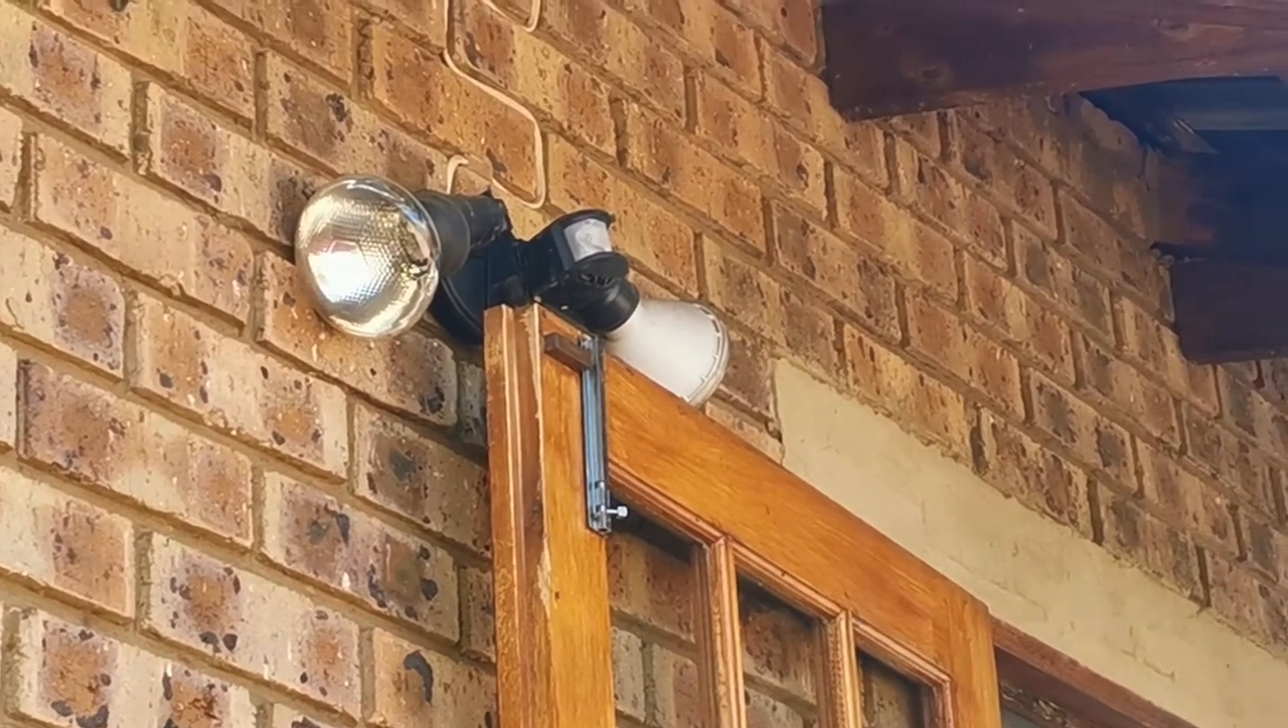The sensor at the top has been damaged due to the door the light is too low and every time you open the door it bumps the globe.